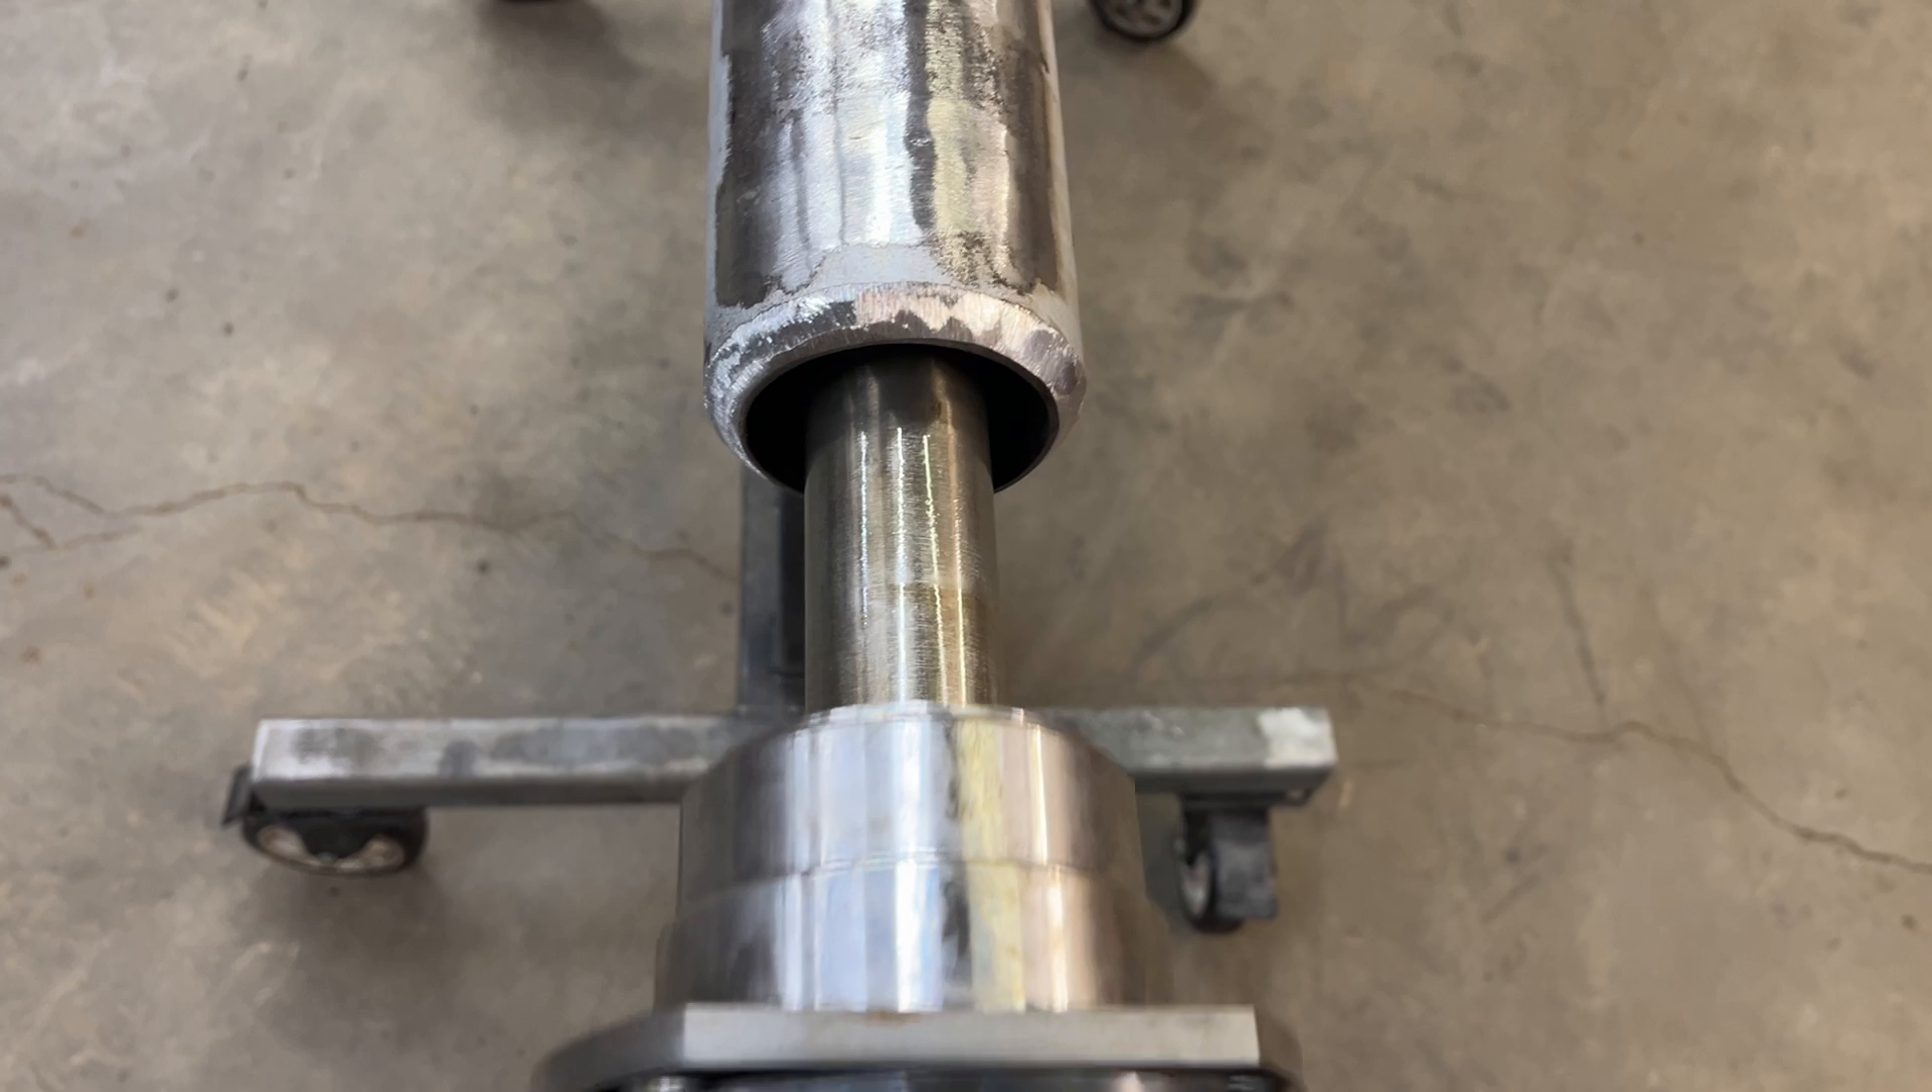So you can see we've got our alignment bar sitting in there and really nice chamfer.